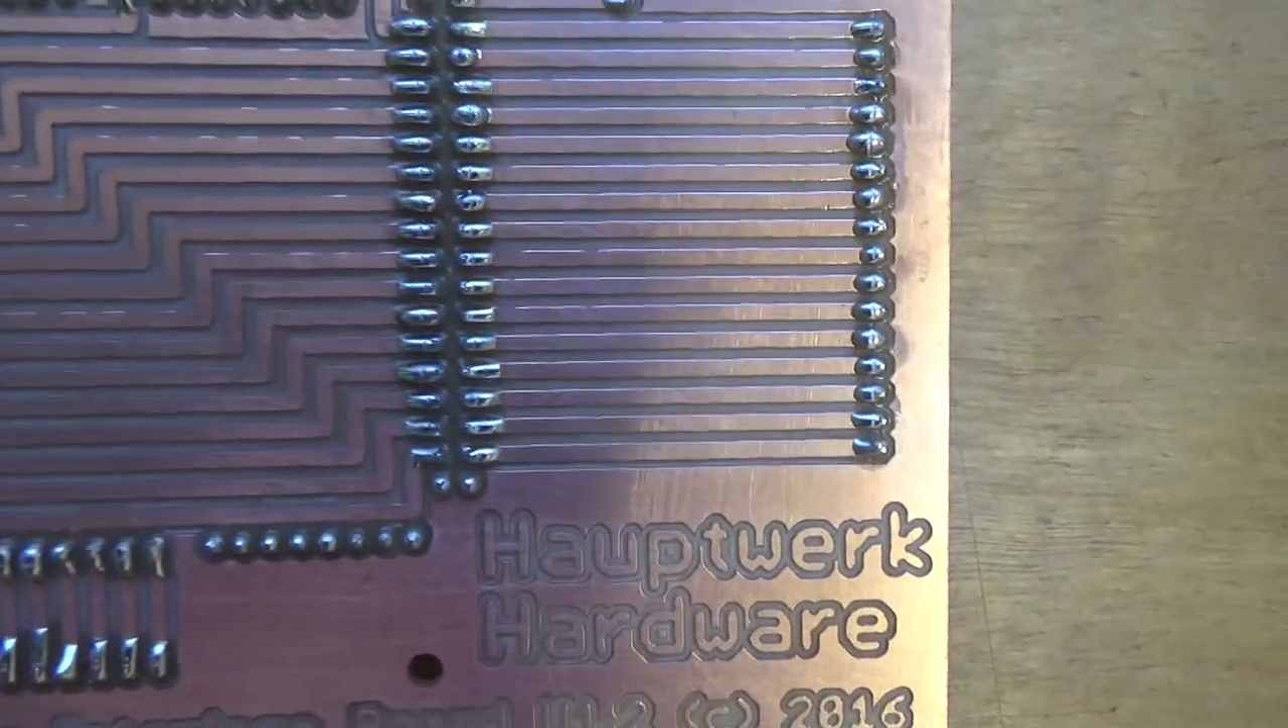Okay so I've finished soldering all the pins together that's what it looks like the finished article.